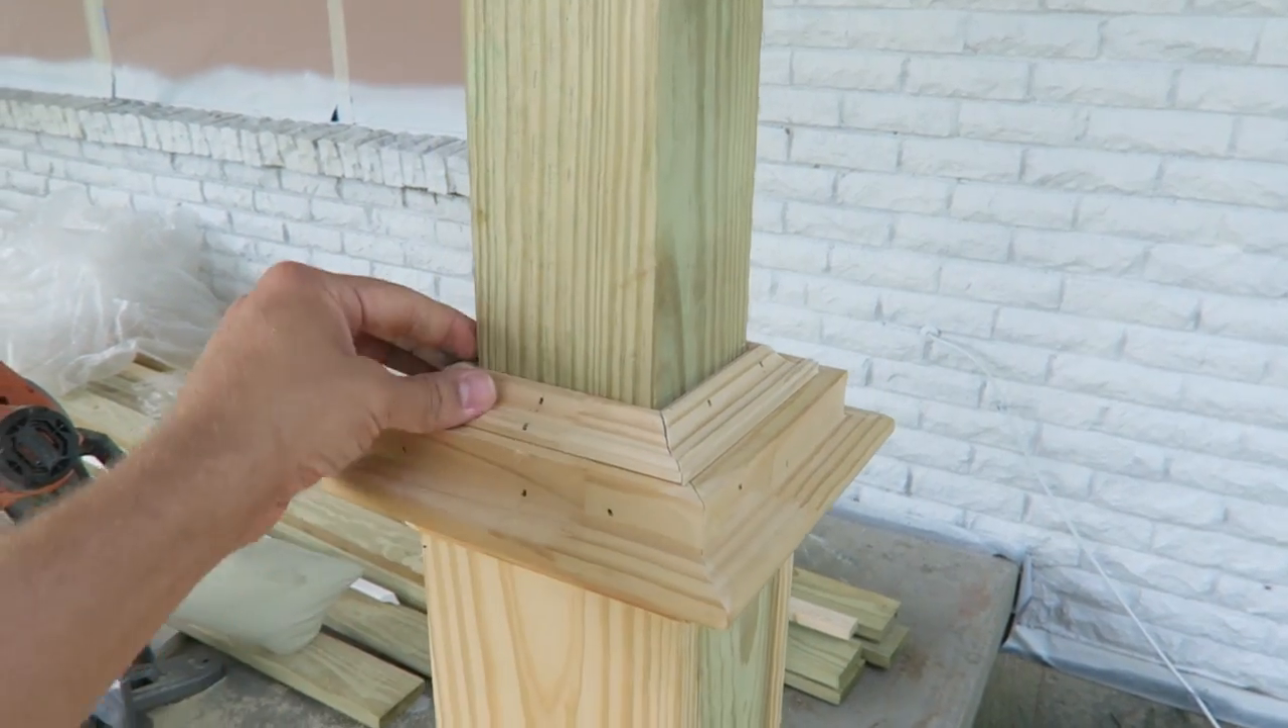Okay so now I've got the caps in place. They're all nailed down and filed.